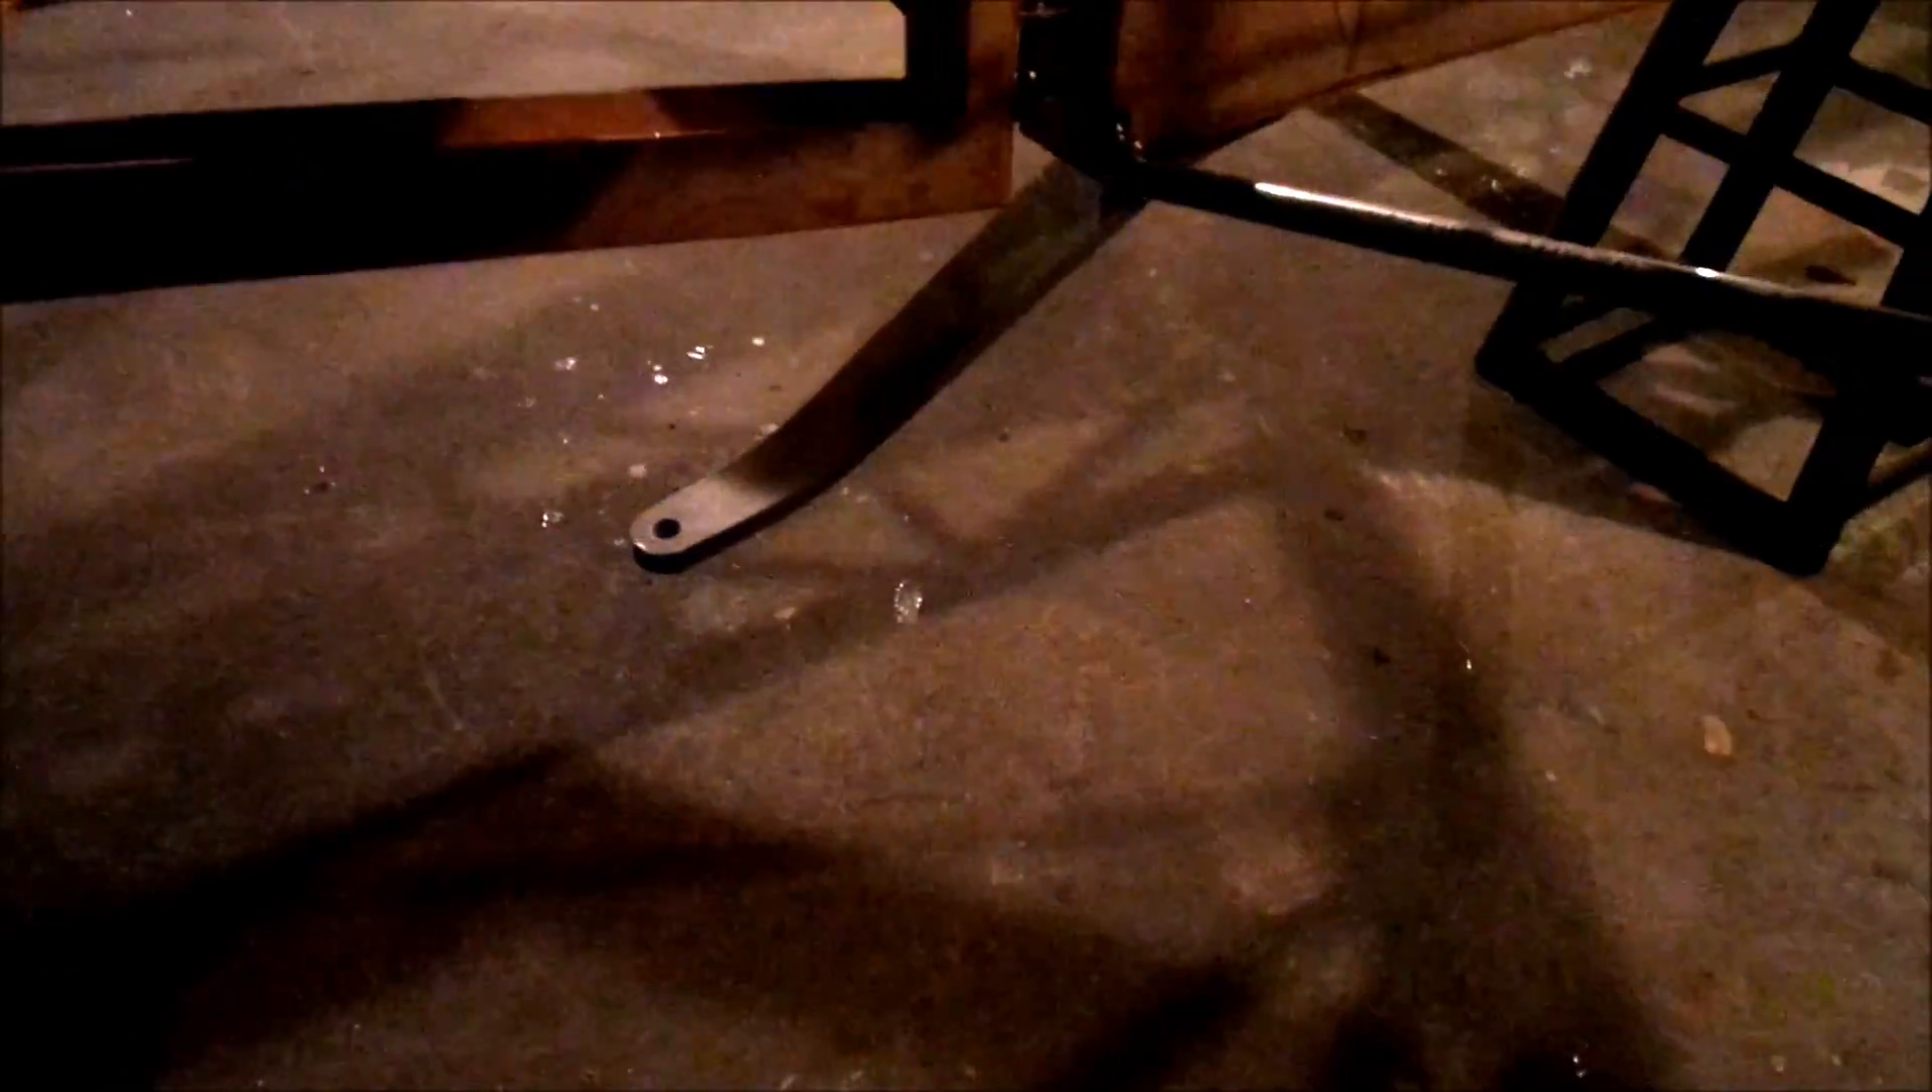You can see the tail spring there we haven't mounted the tail wheel yet.